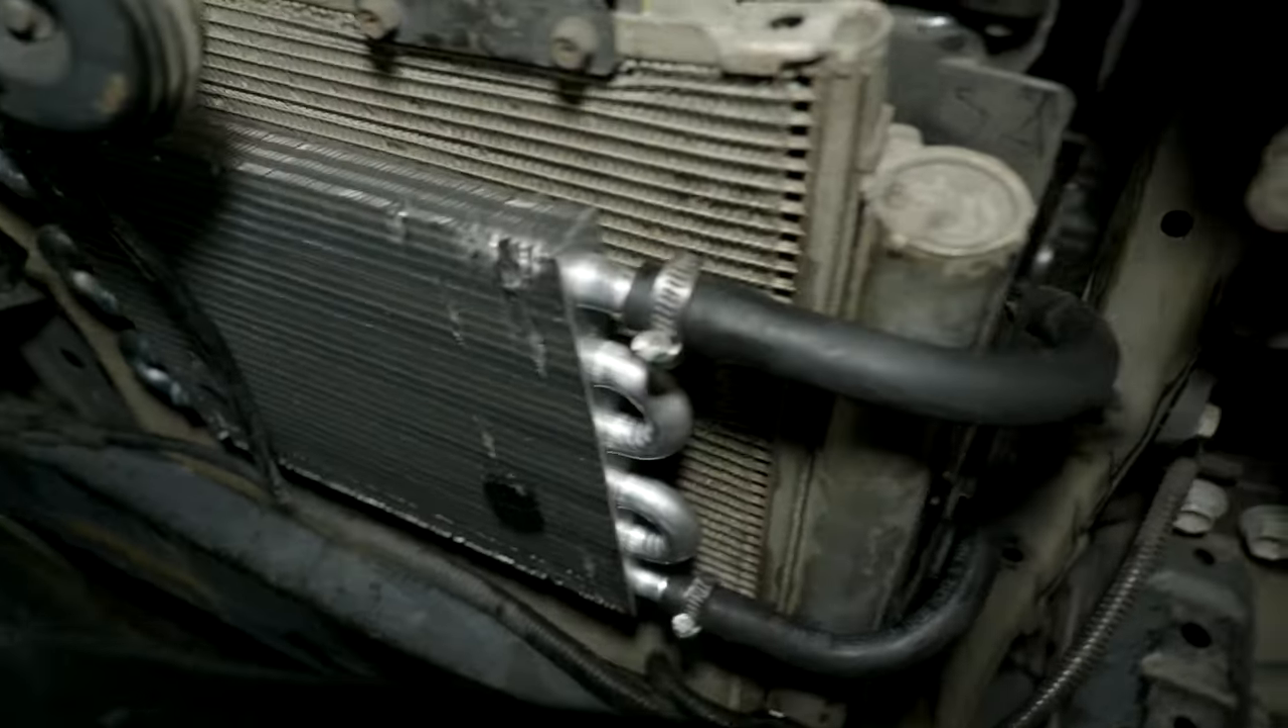We have trans cooler installed.